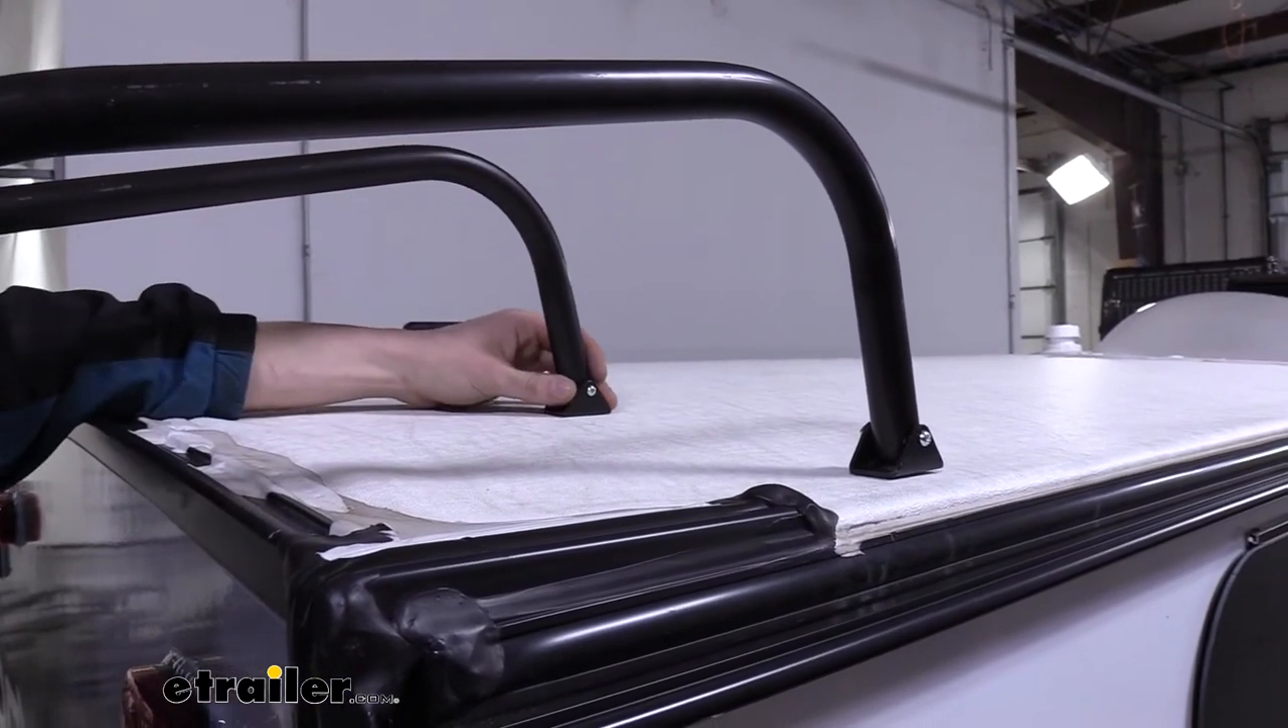We can see that the feet are going to sit on the roof as well so we don't need to make any trimming to this.